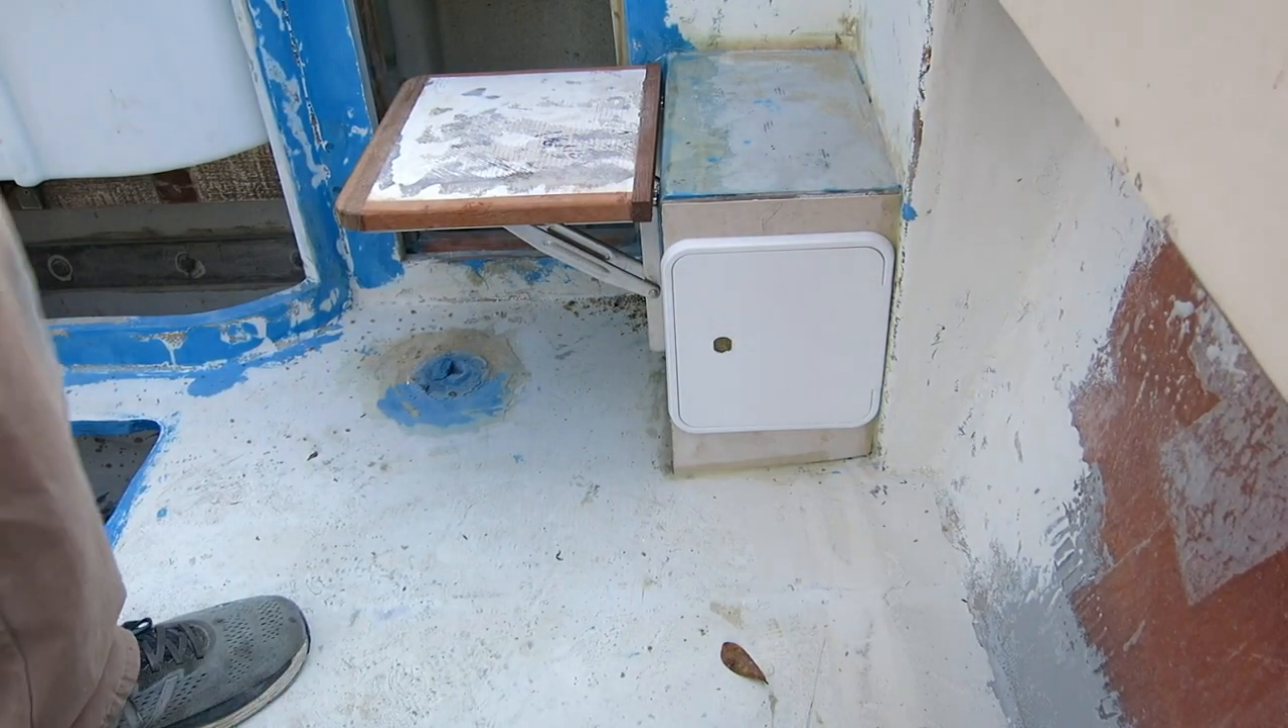Little hatch doors are in place.